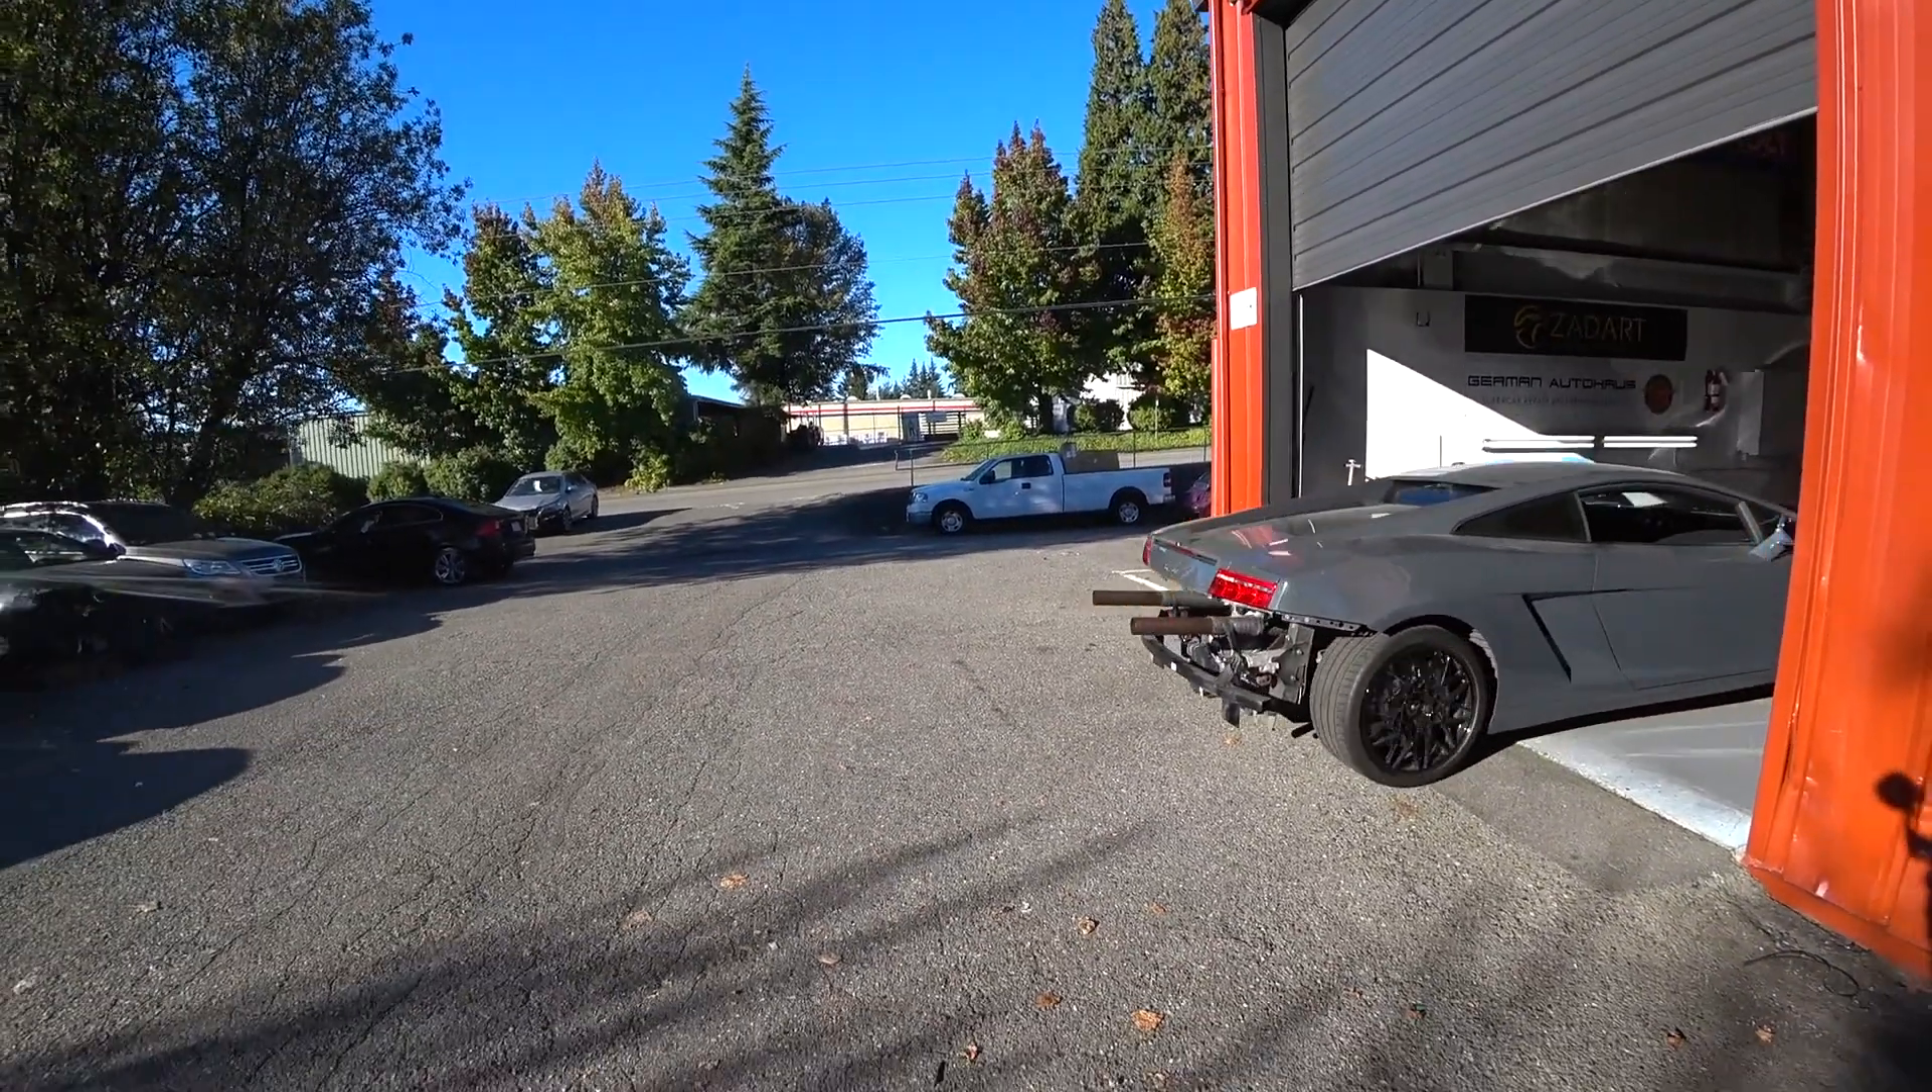Yeah, those pipes are sticking out.